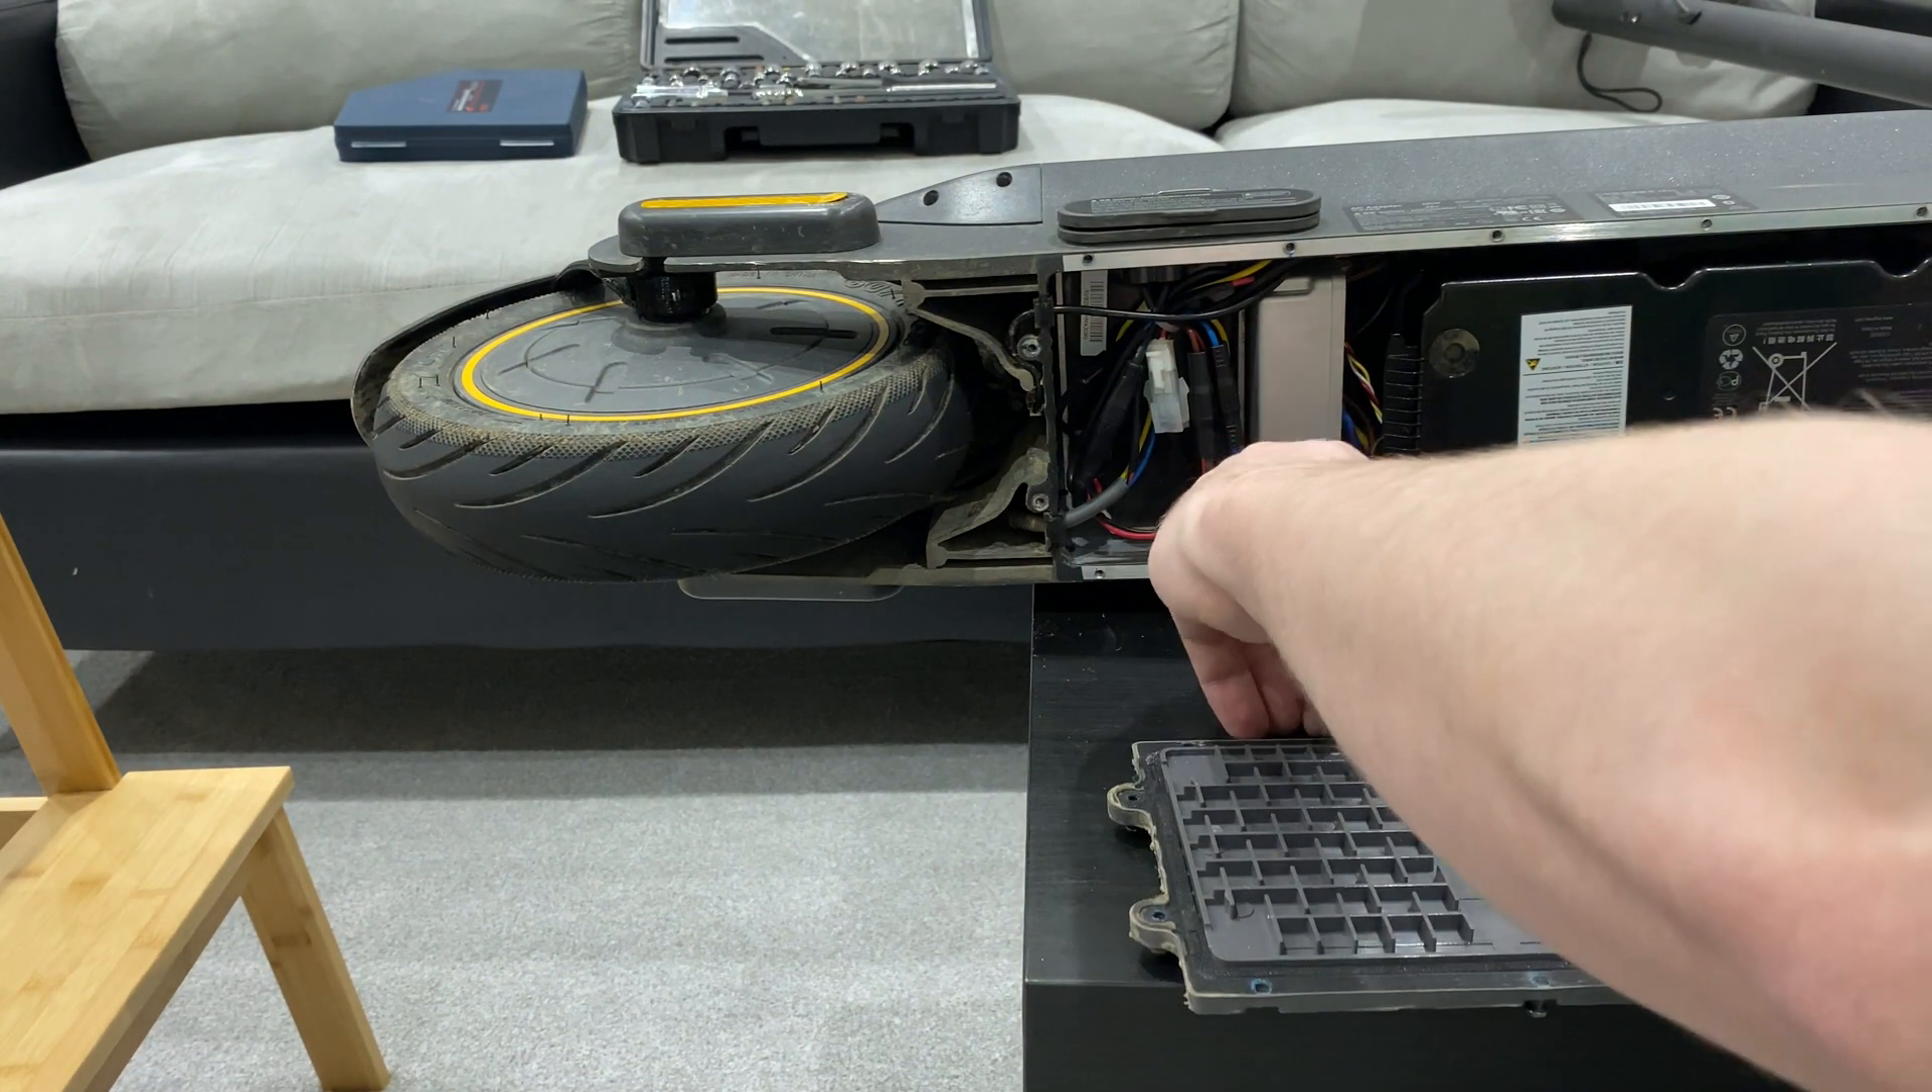And there we go the base plate is off.